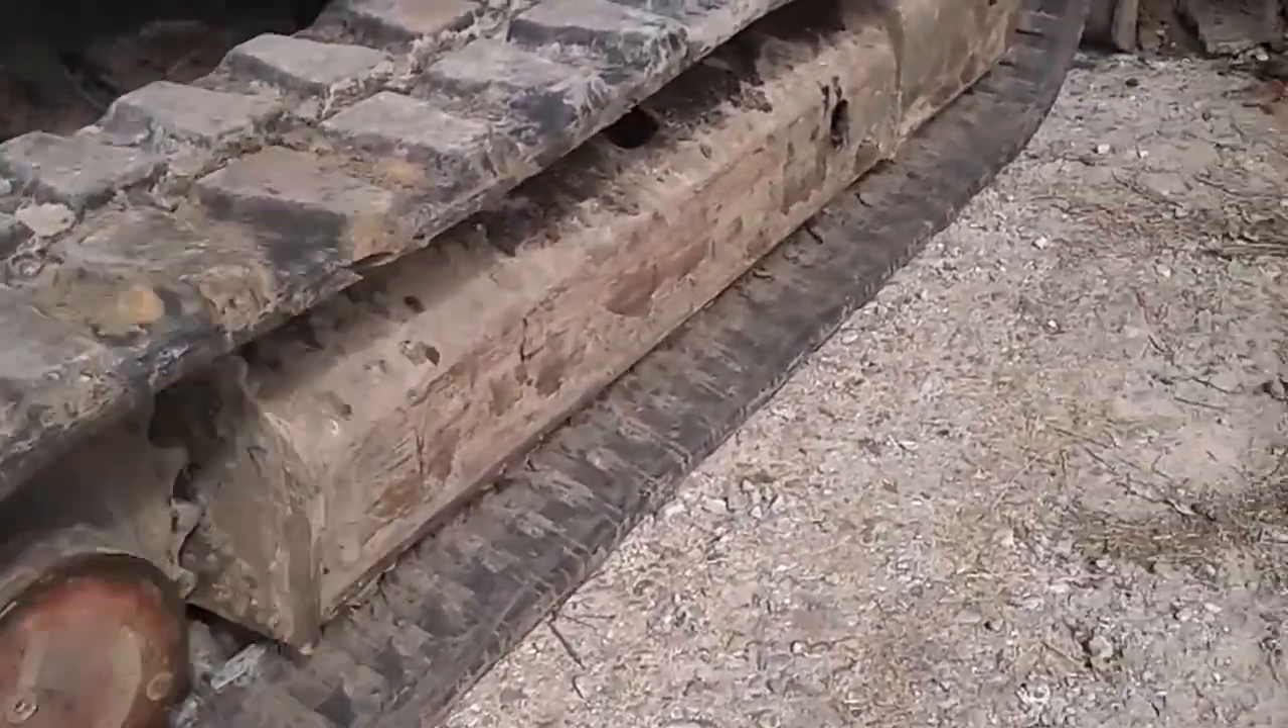Так, значит, очень долго мучаясь поставили мы эту гусеницу.